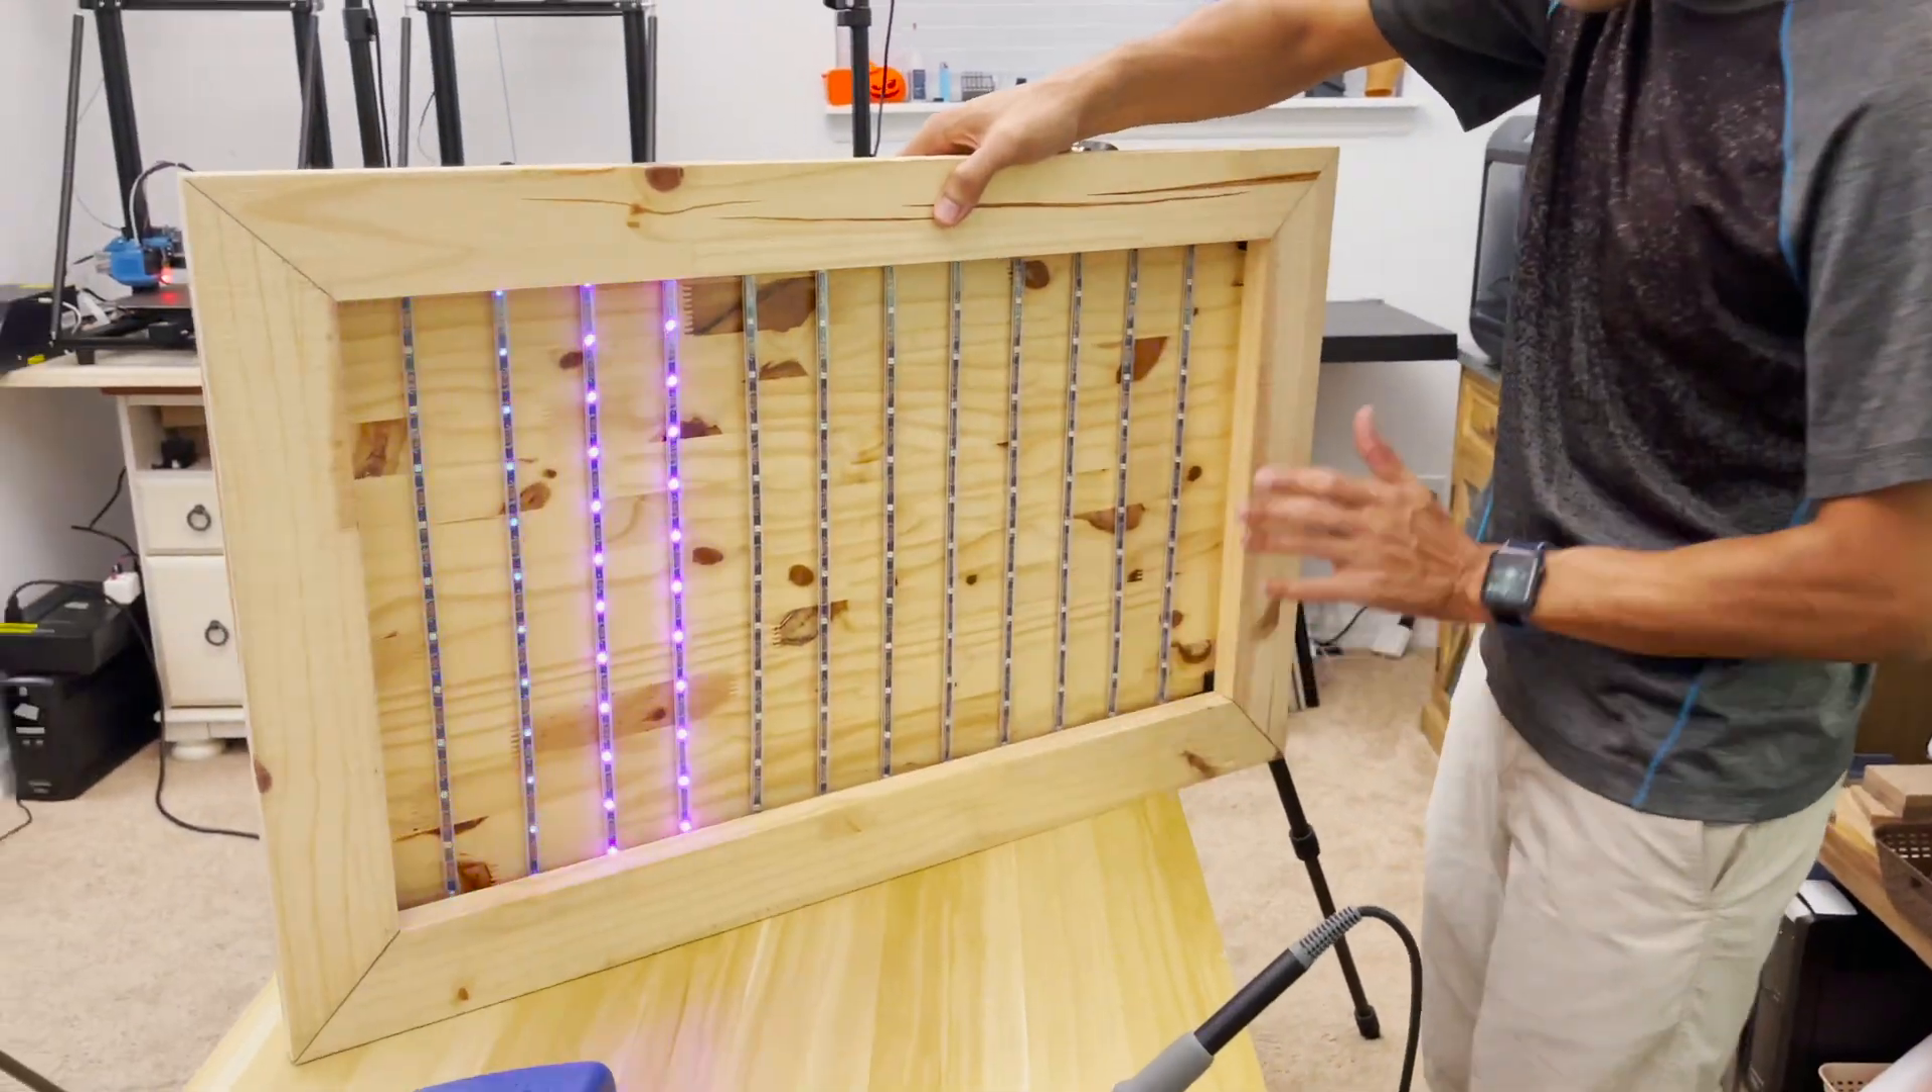With the frame fitted over the panel the wiring is neatly covered up.